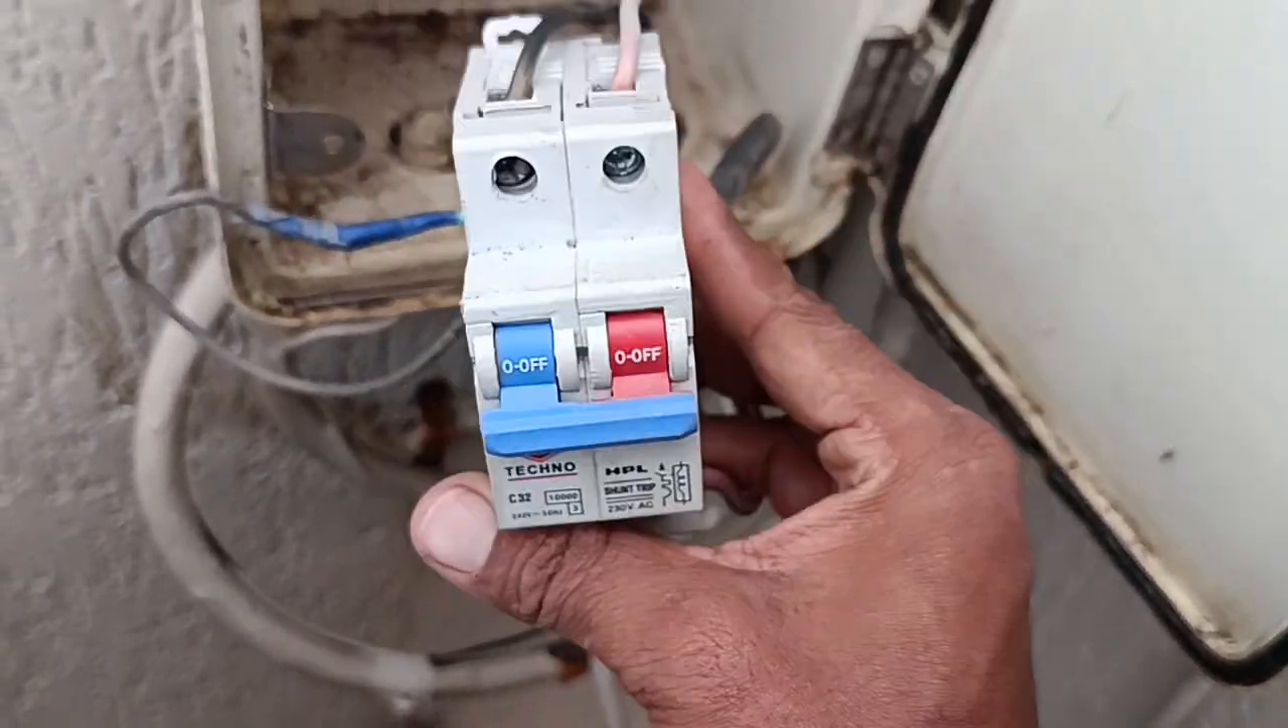मैंने जो MCB का कनेक्शन है वो कर दिया है पर अंदर अभी मैंने फिट नहीं किया है।